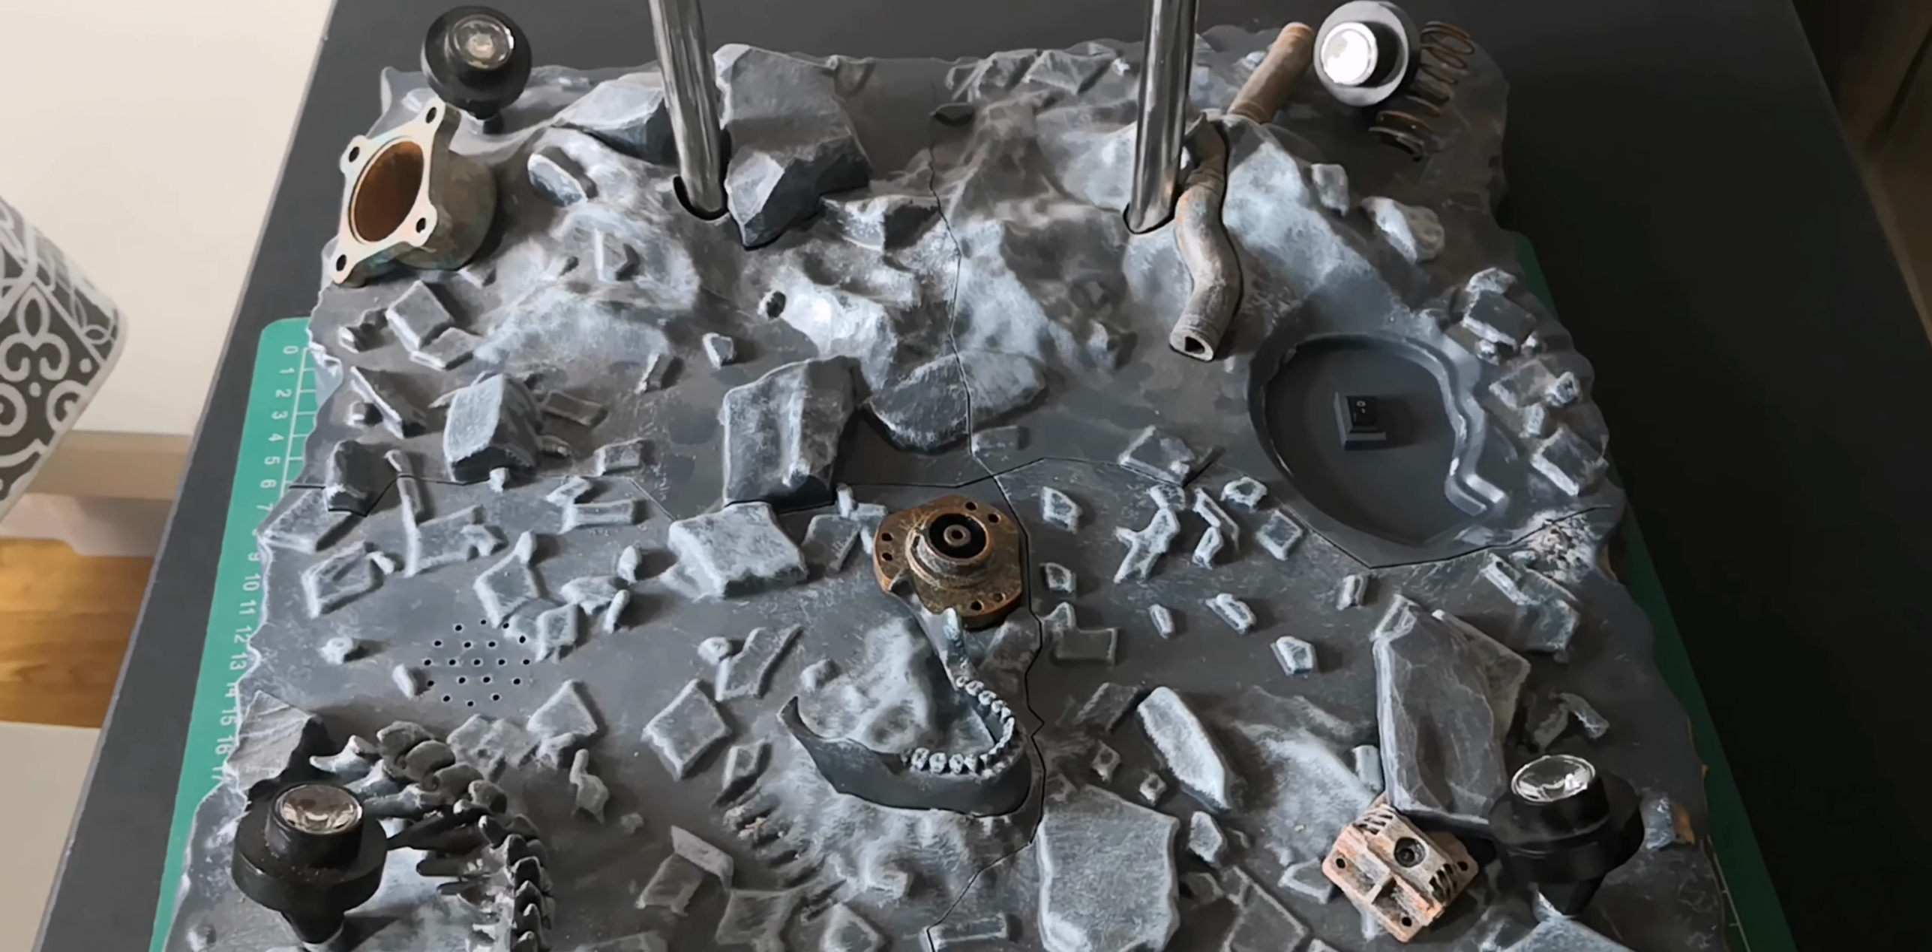So the poles are in now.